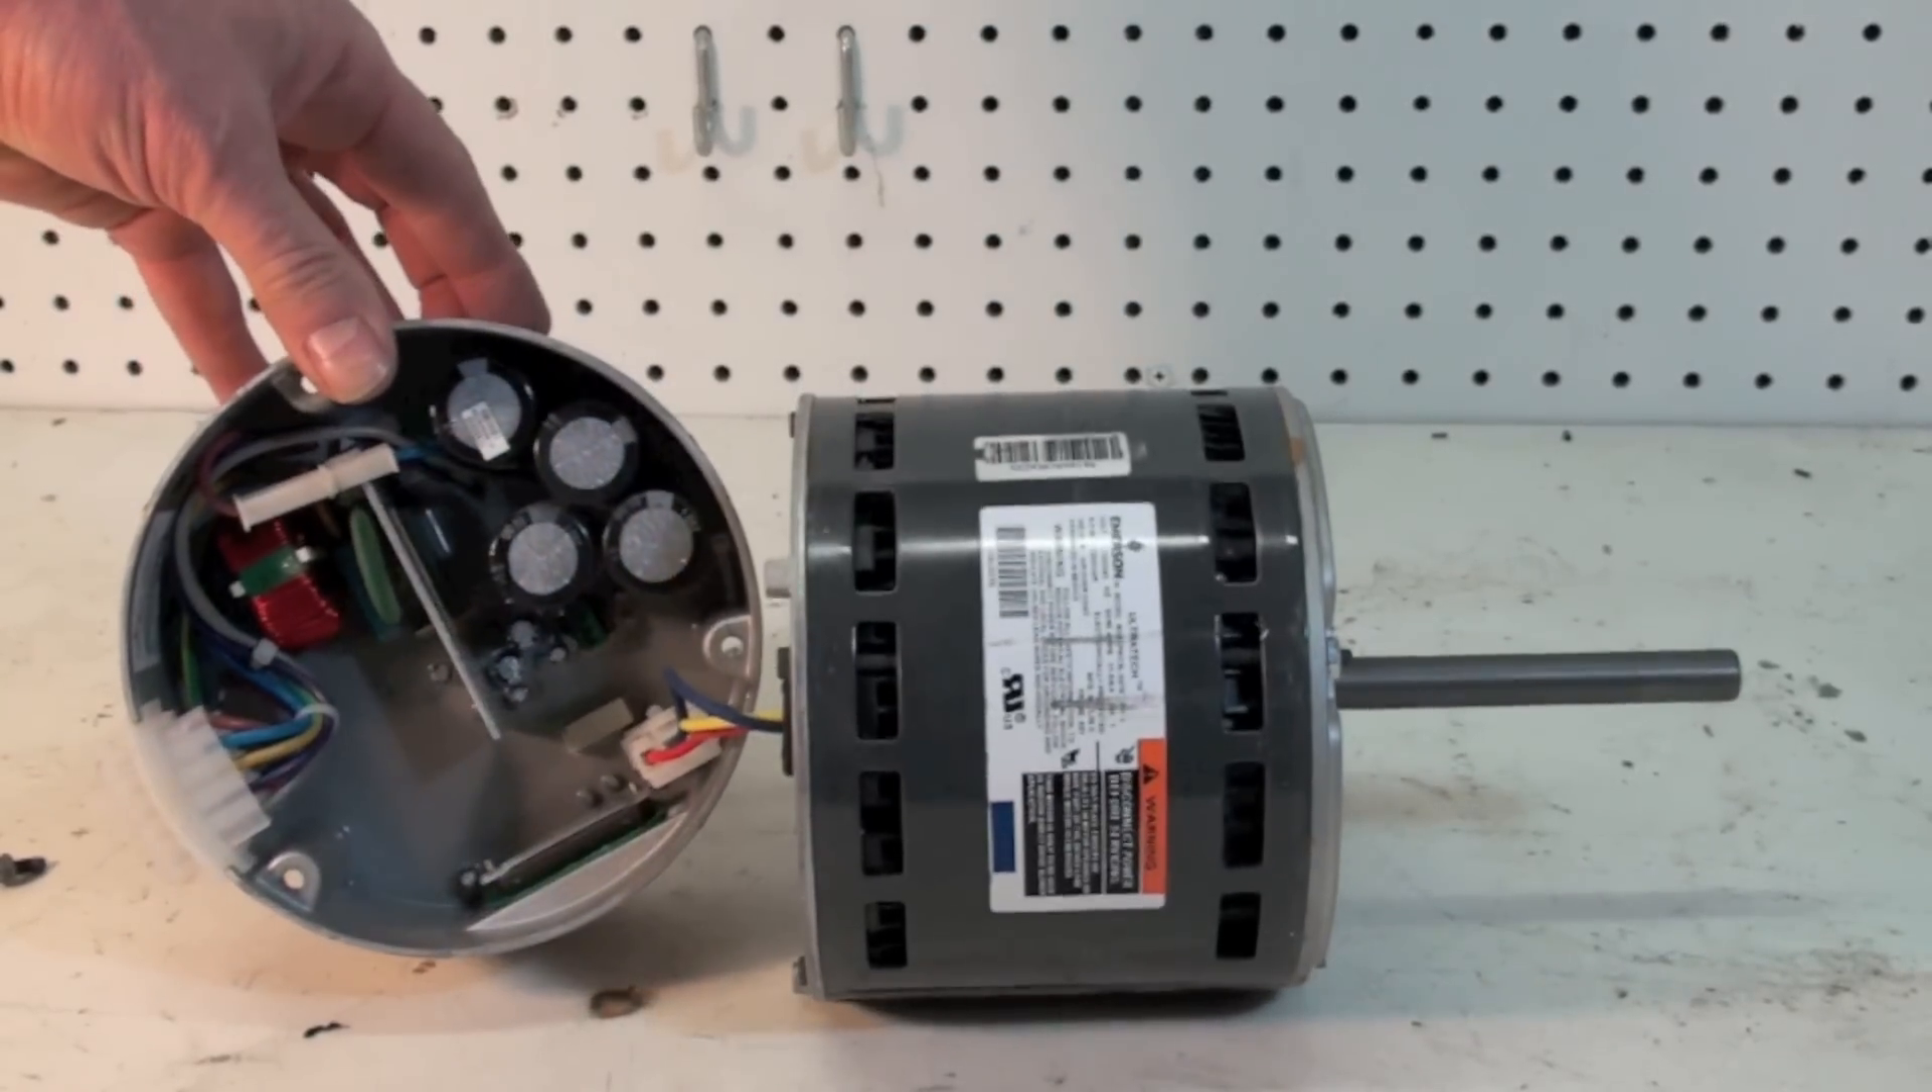We've got the end bell removed.